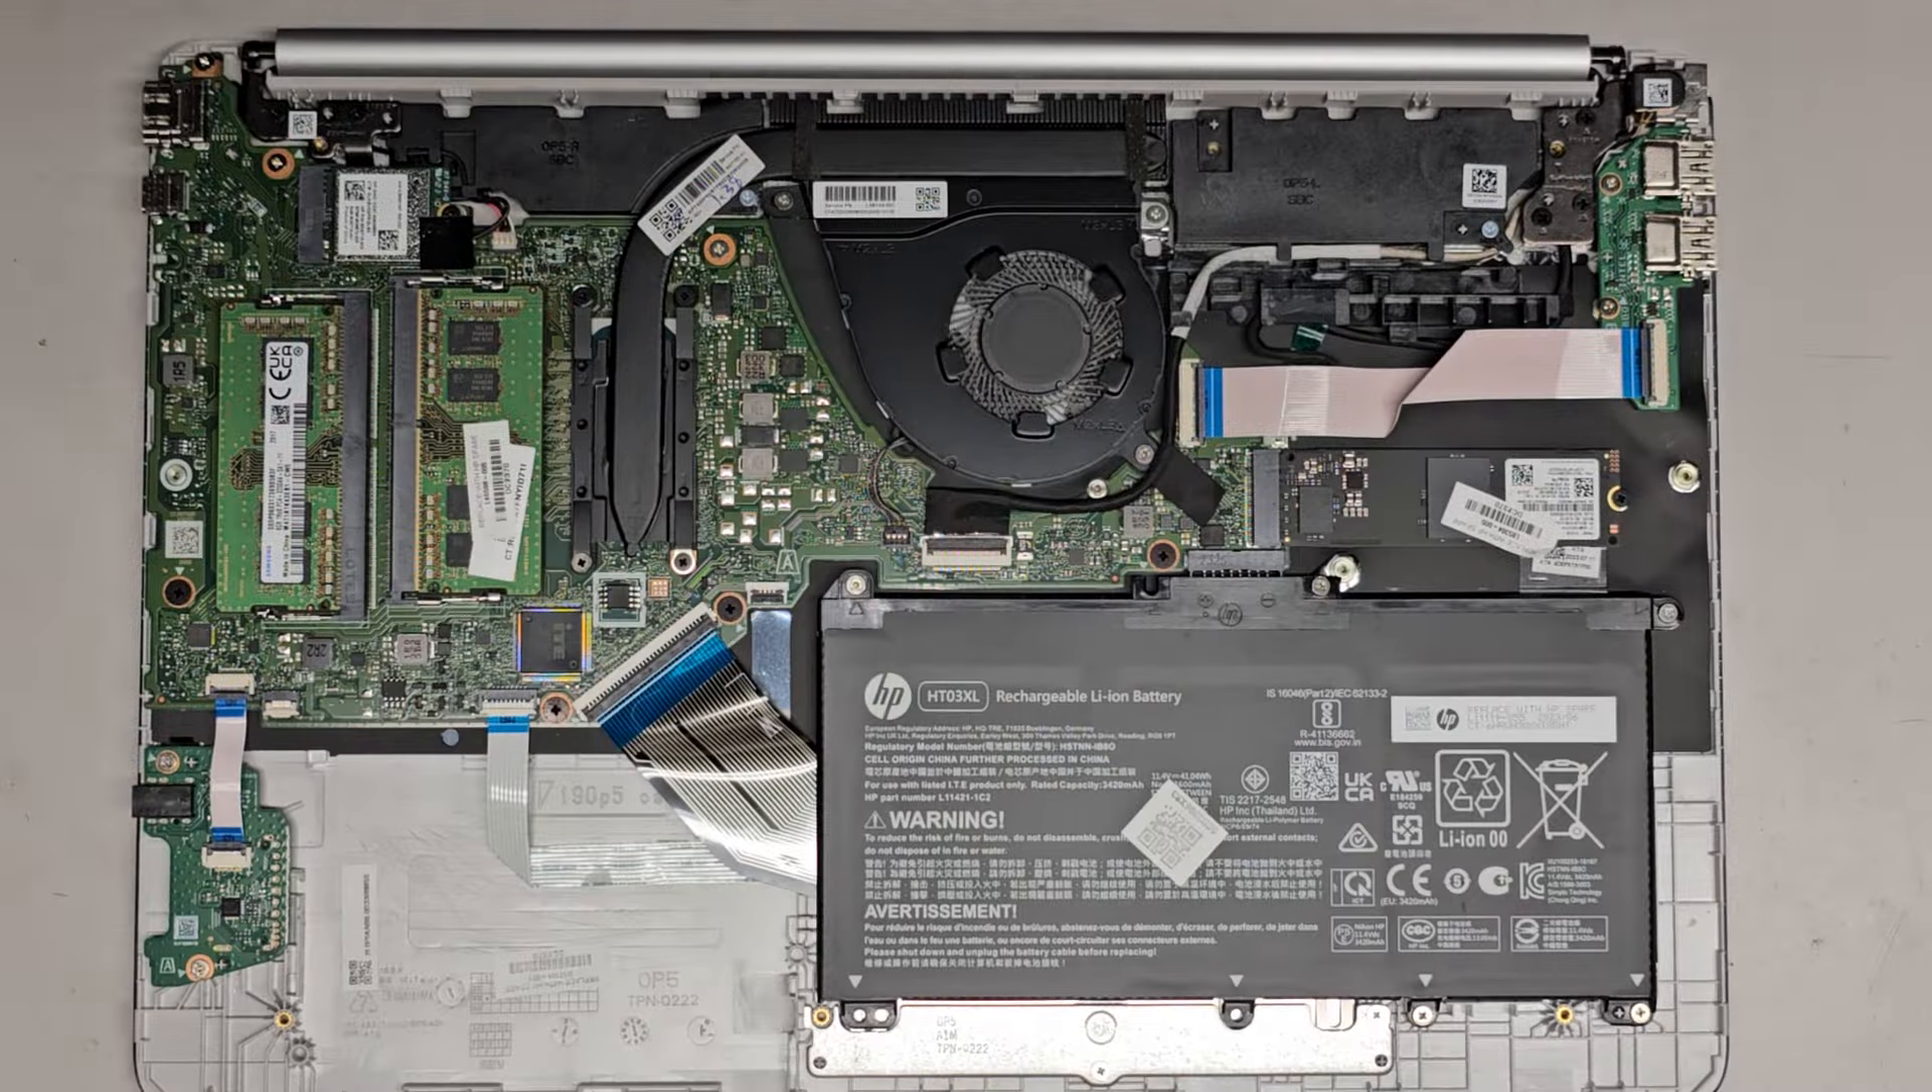All right, so now we got the bottom cover off.